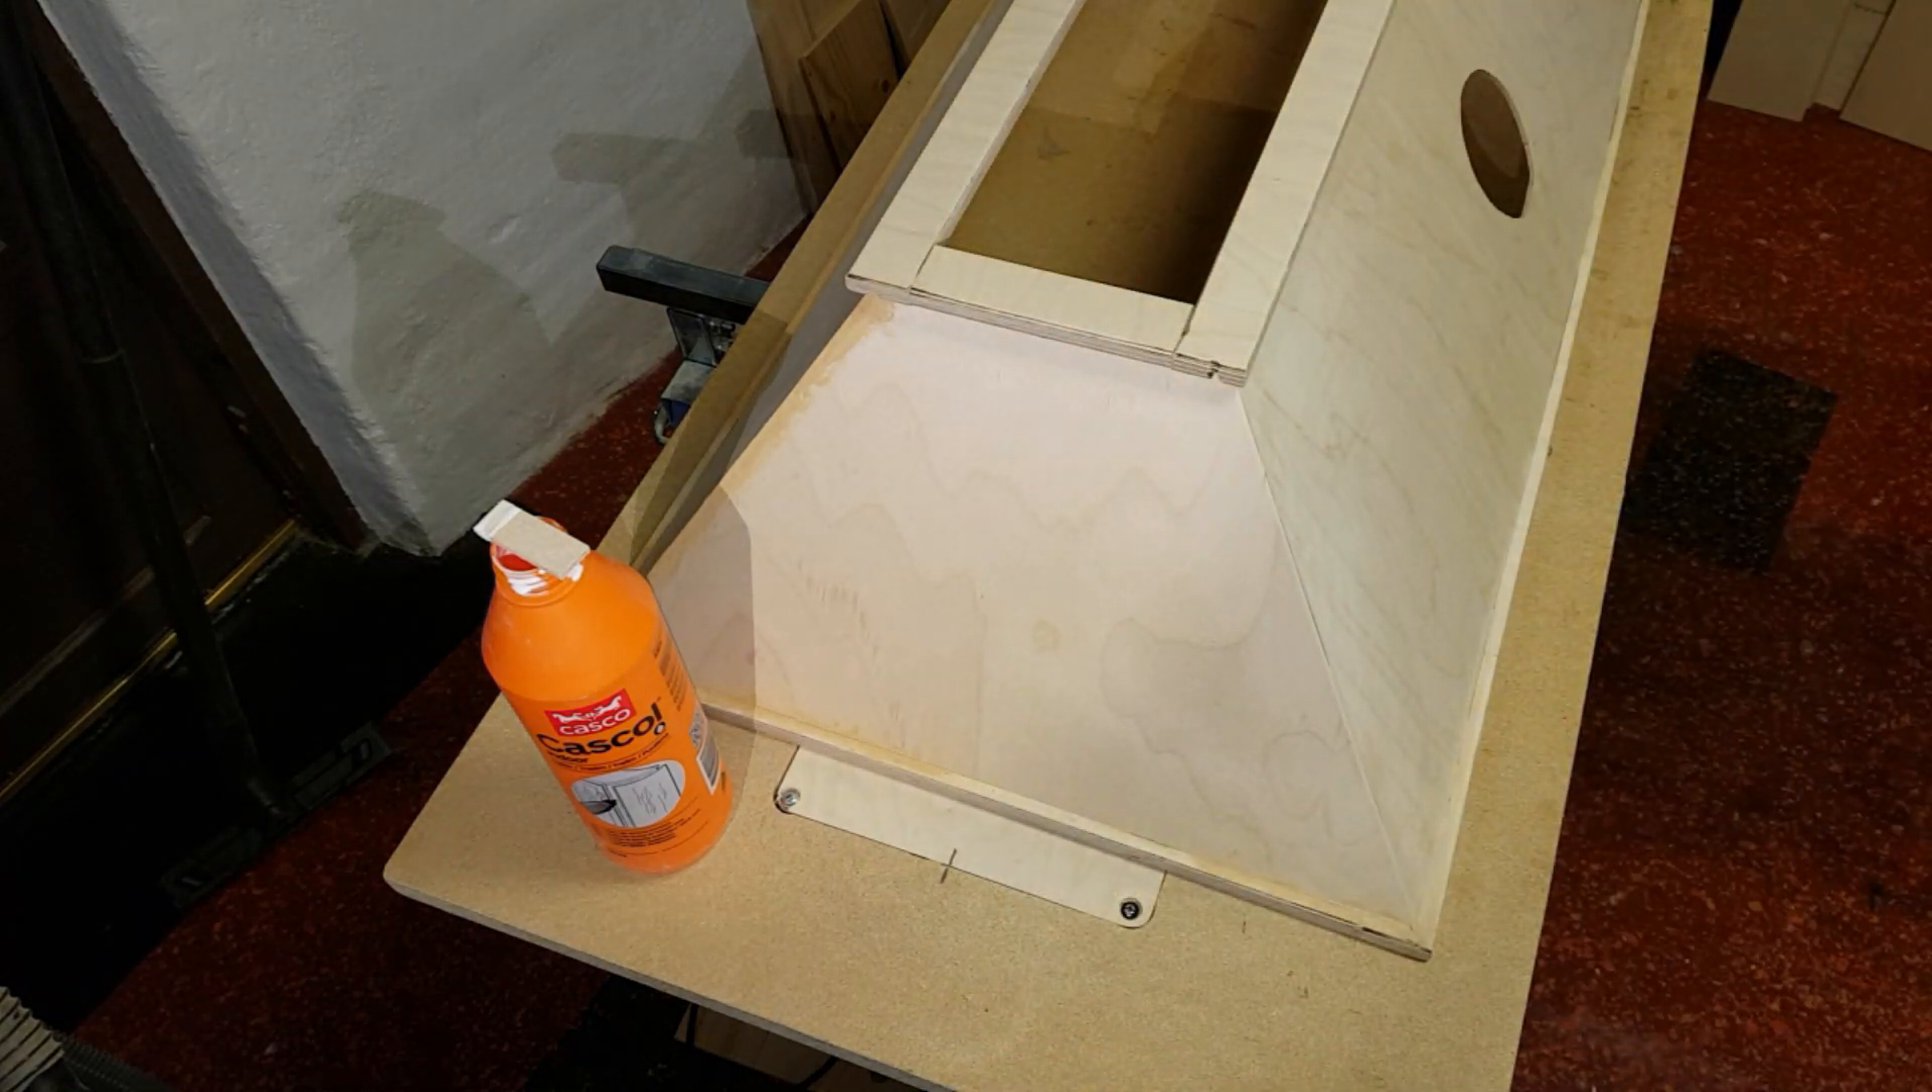The top of the frame was finished by gluing in the short pieces.